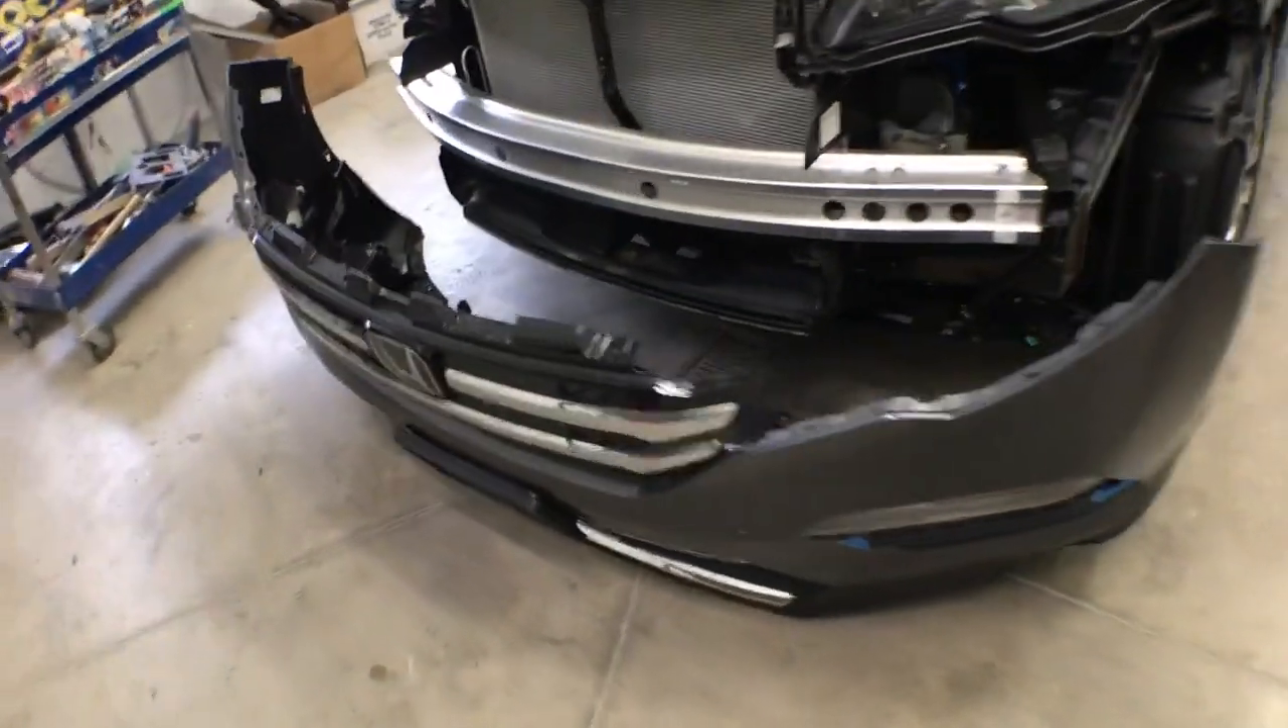And that's it guys, the bumper's off.